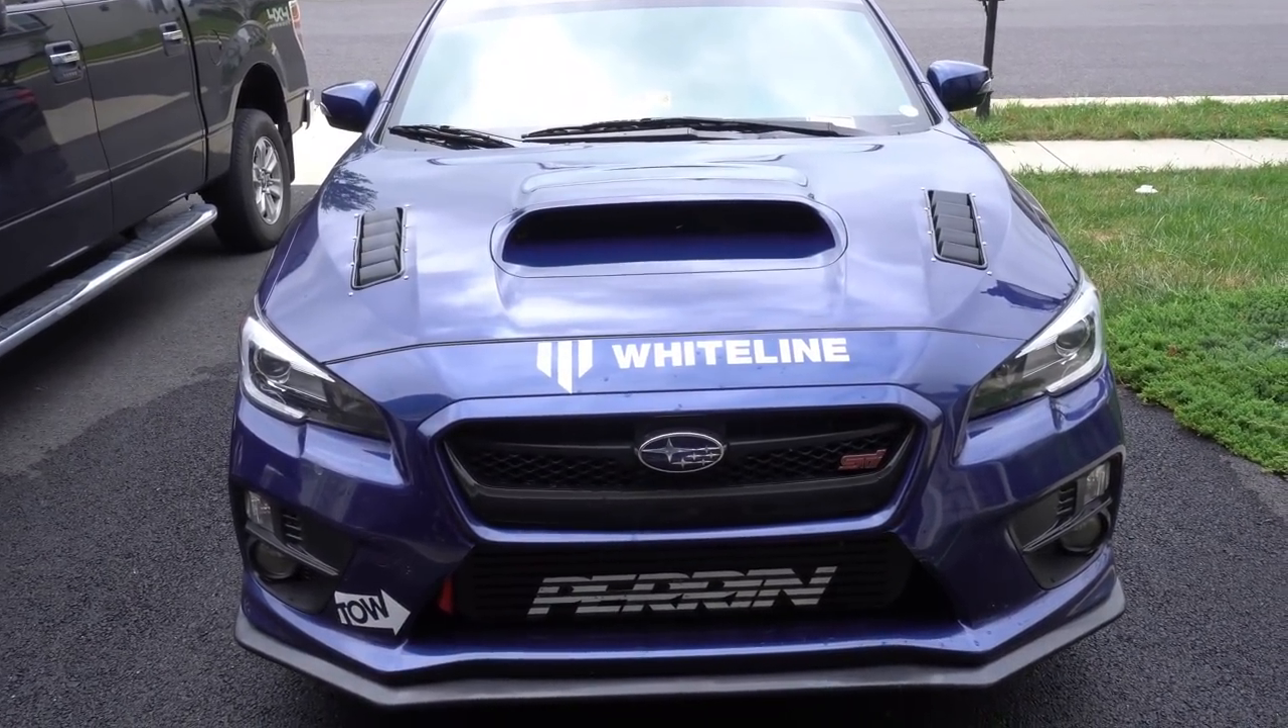Alright, so the hood vents are installed and let me show you what I've done.